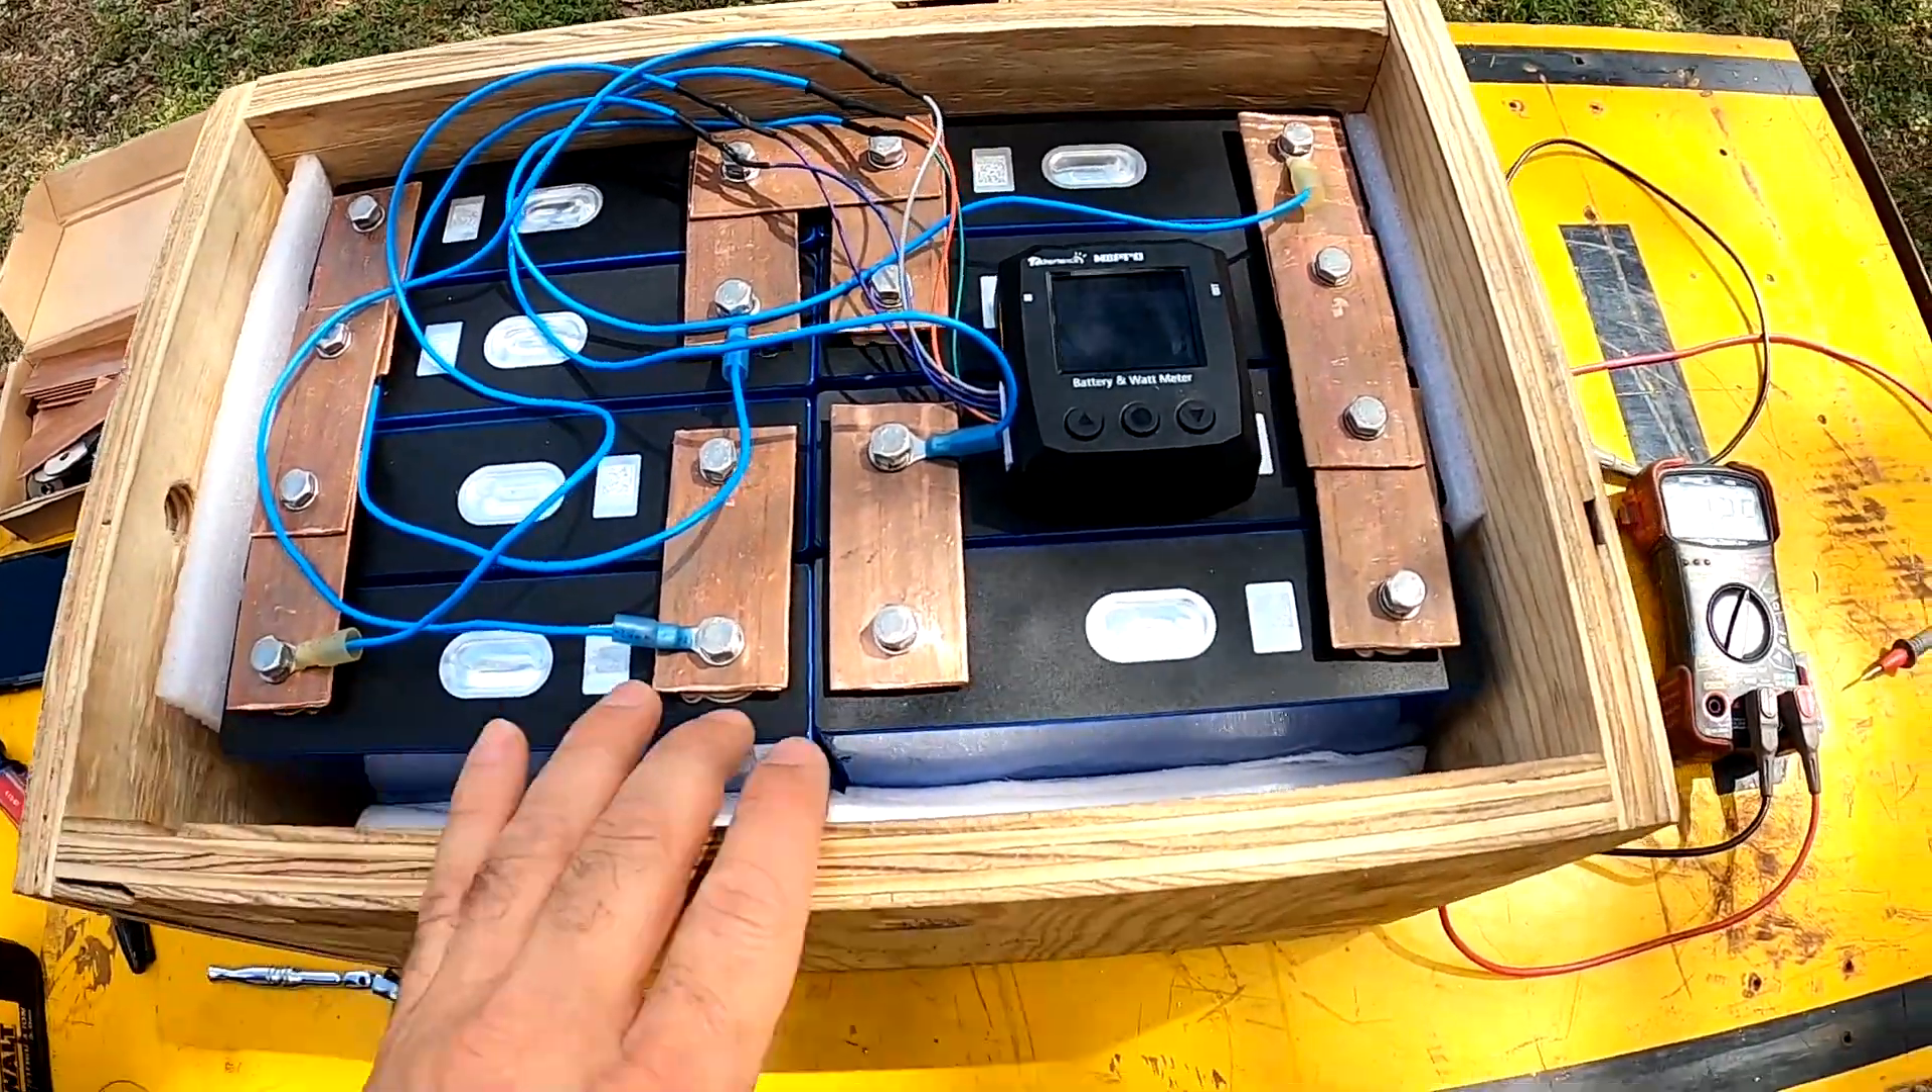So i have the batteries in the box and i have the bus bars all put on it.